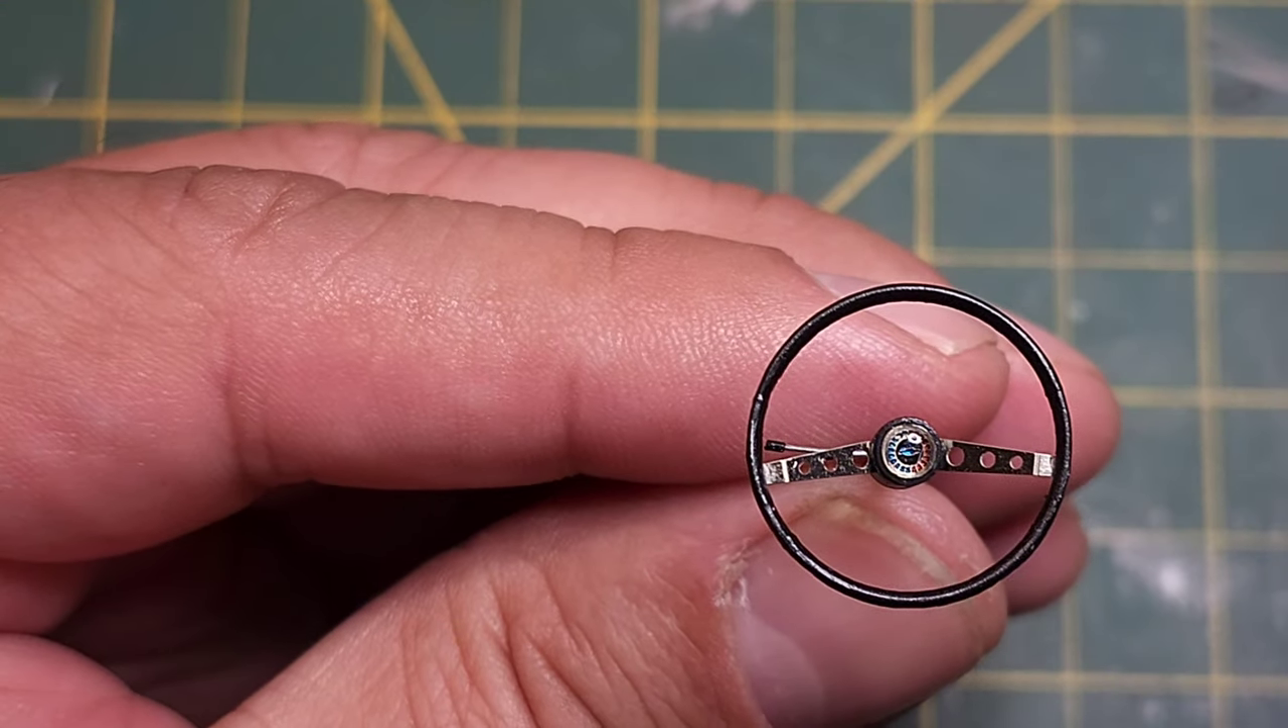We got the steering wheel assembled.